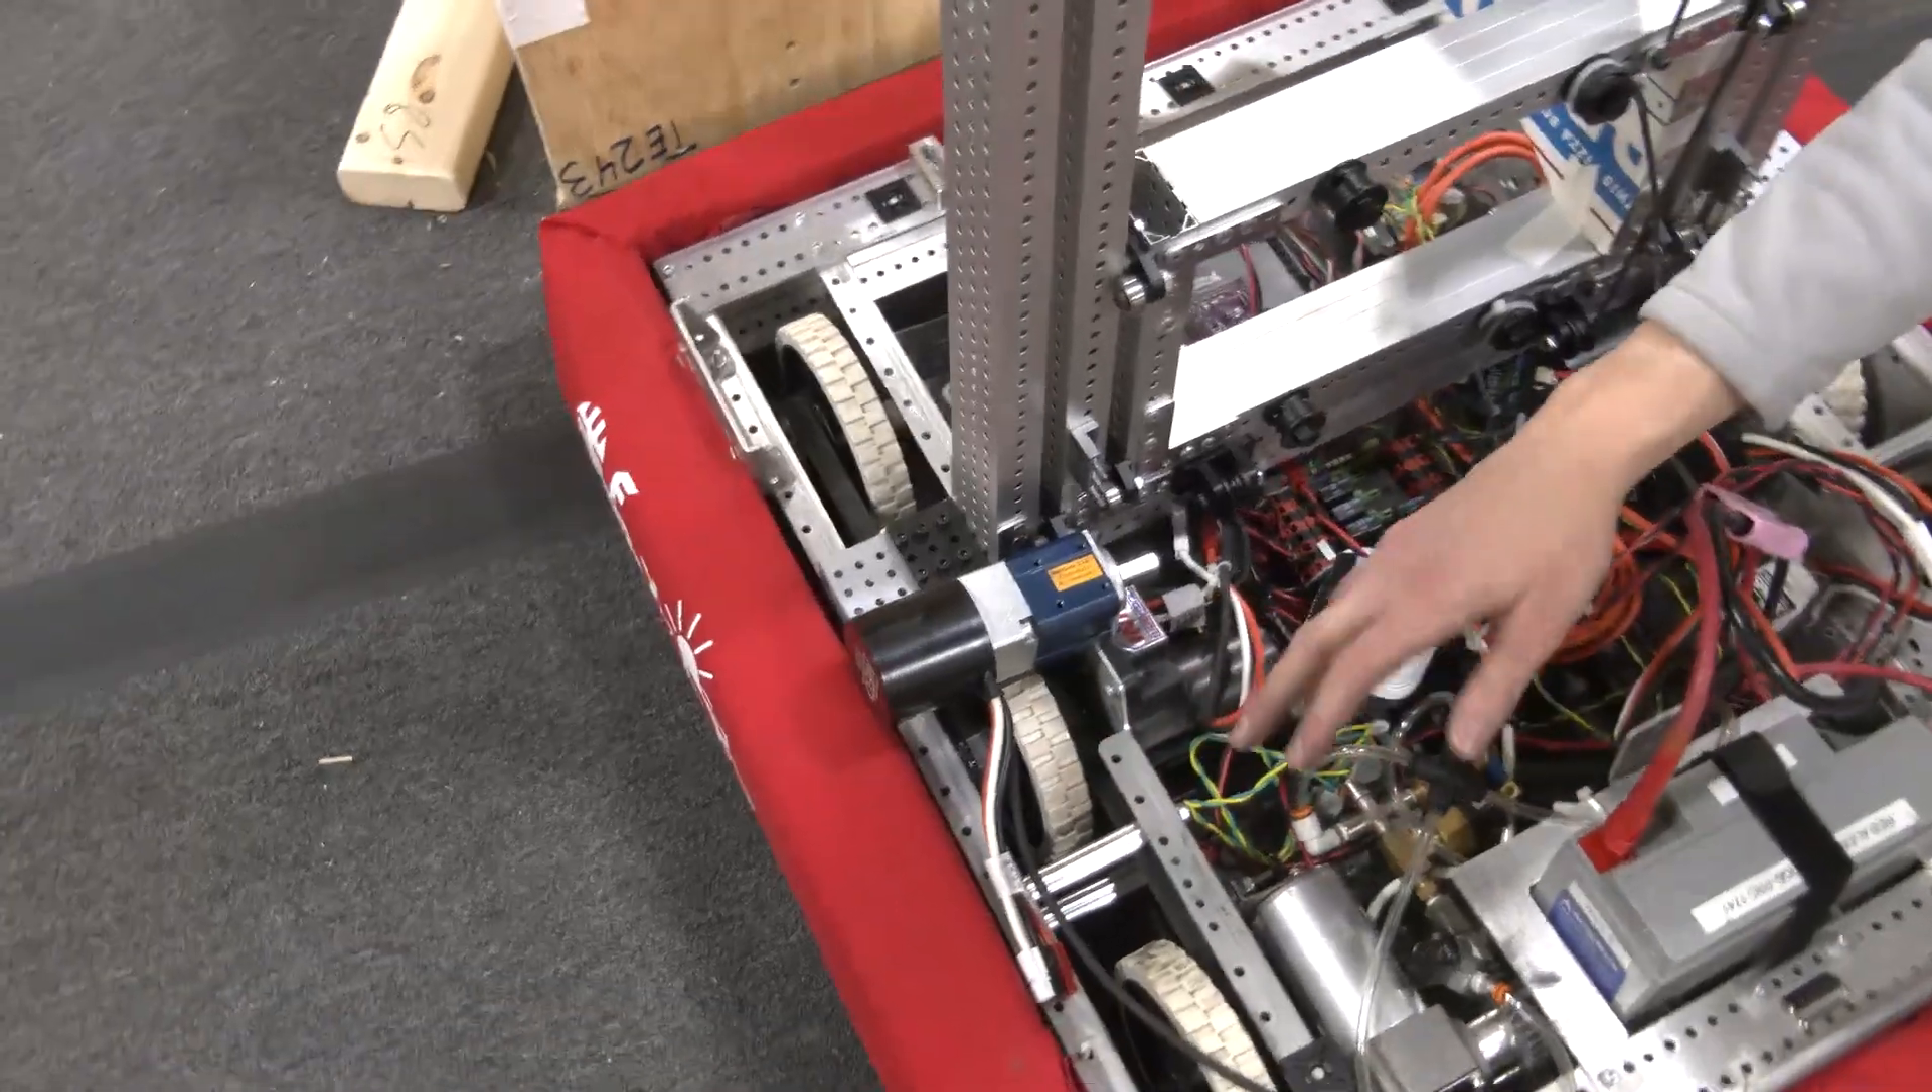Right now in its current configuration the NEO 1 .1 that we're using to power the elevator is sticking out of the frame perimeter a little bit.